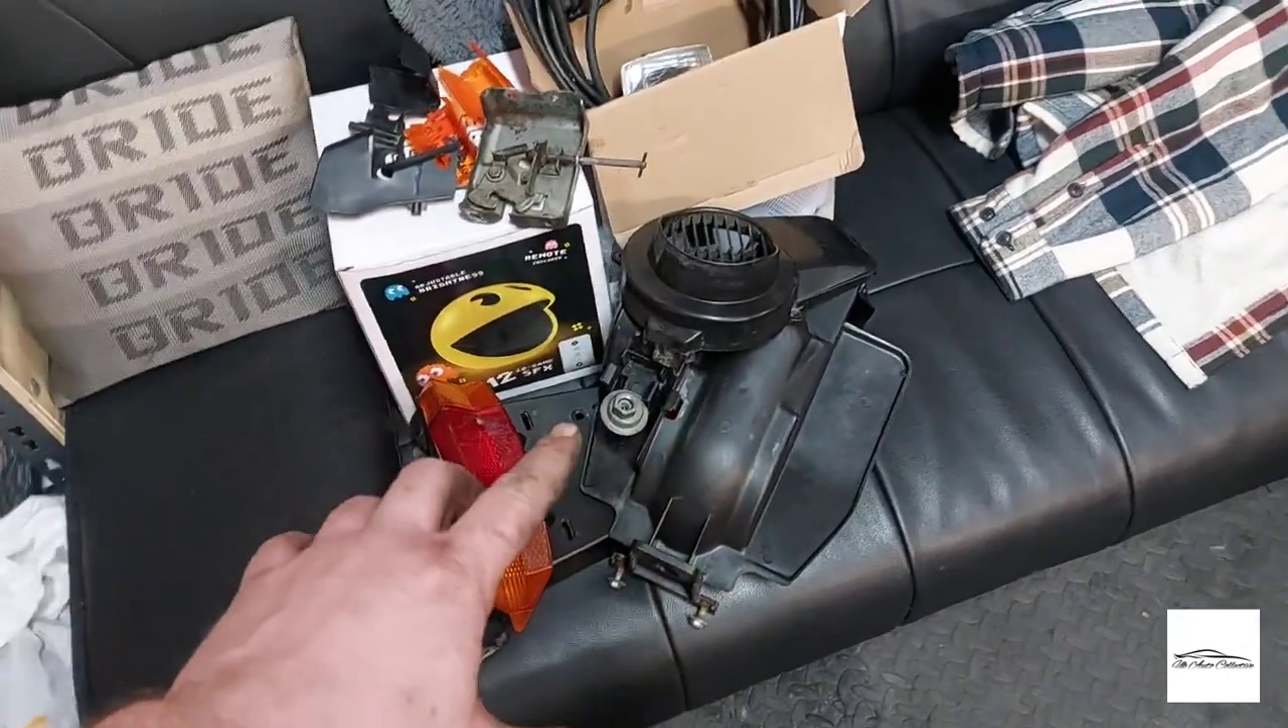I've got the fan shroud off the uh off the engine.